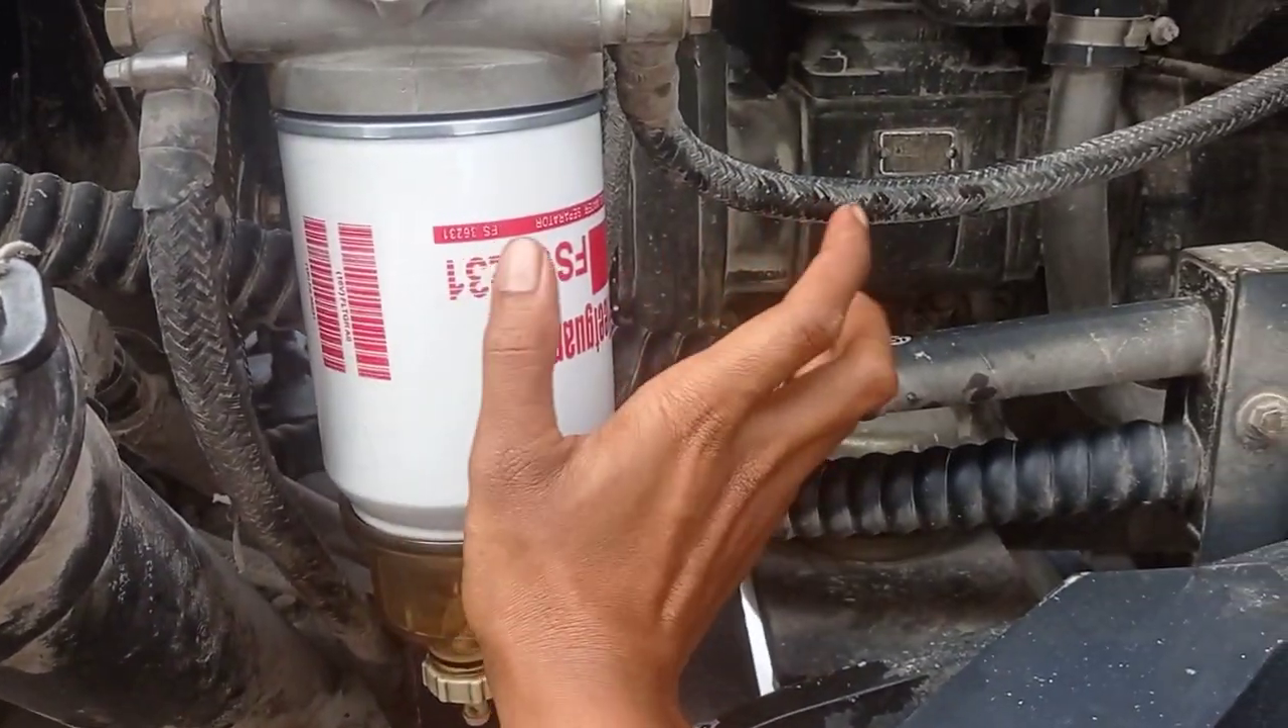Oke Kita sudah Terpasang Filter solar Yang barunya Water separator Filternya.